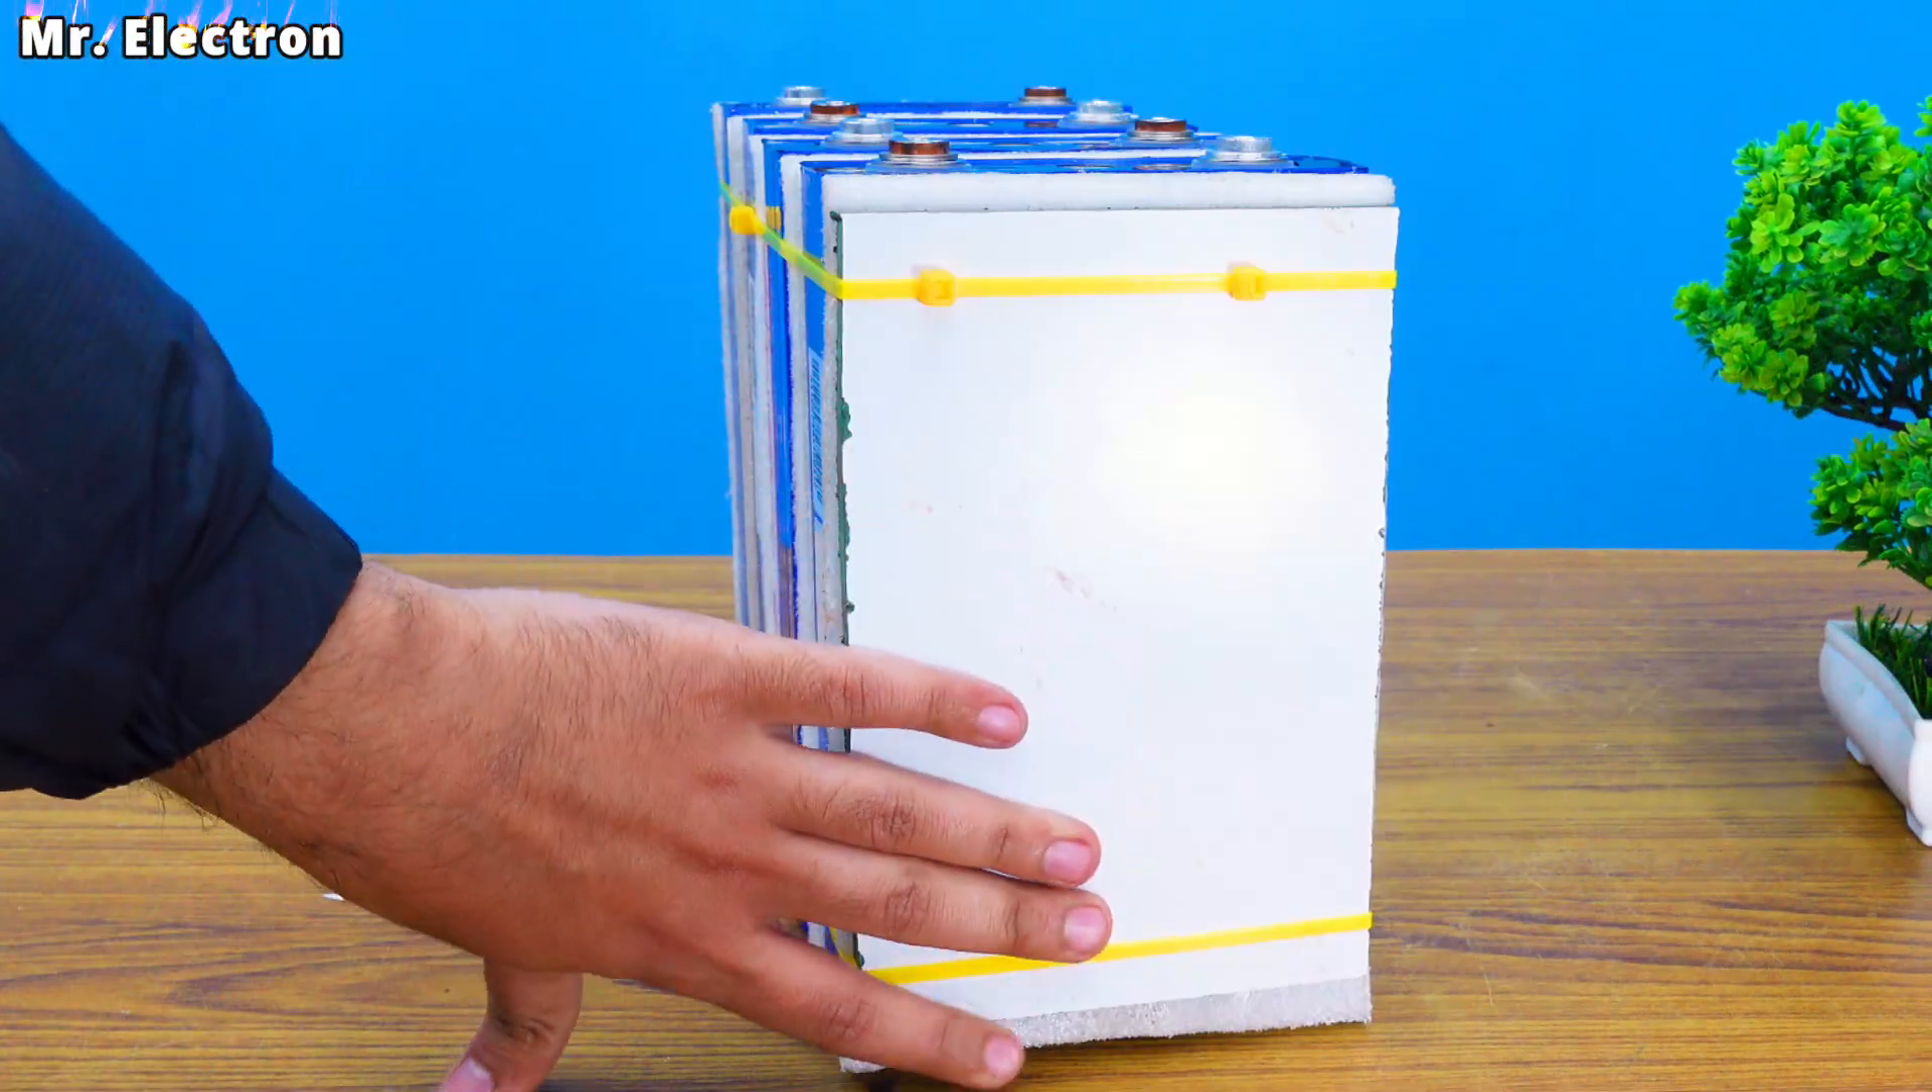So here as you can see guys that I have zip tied the battery cells.